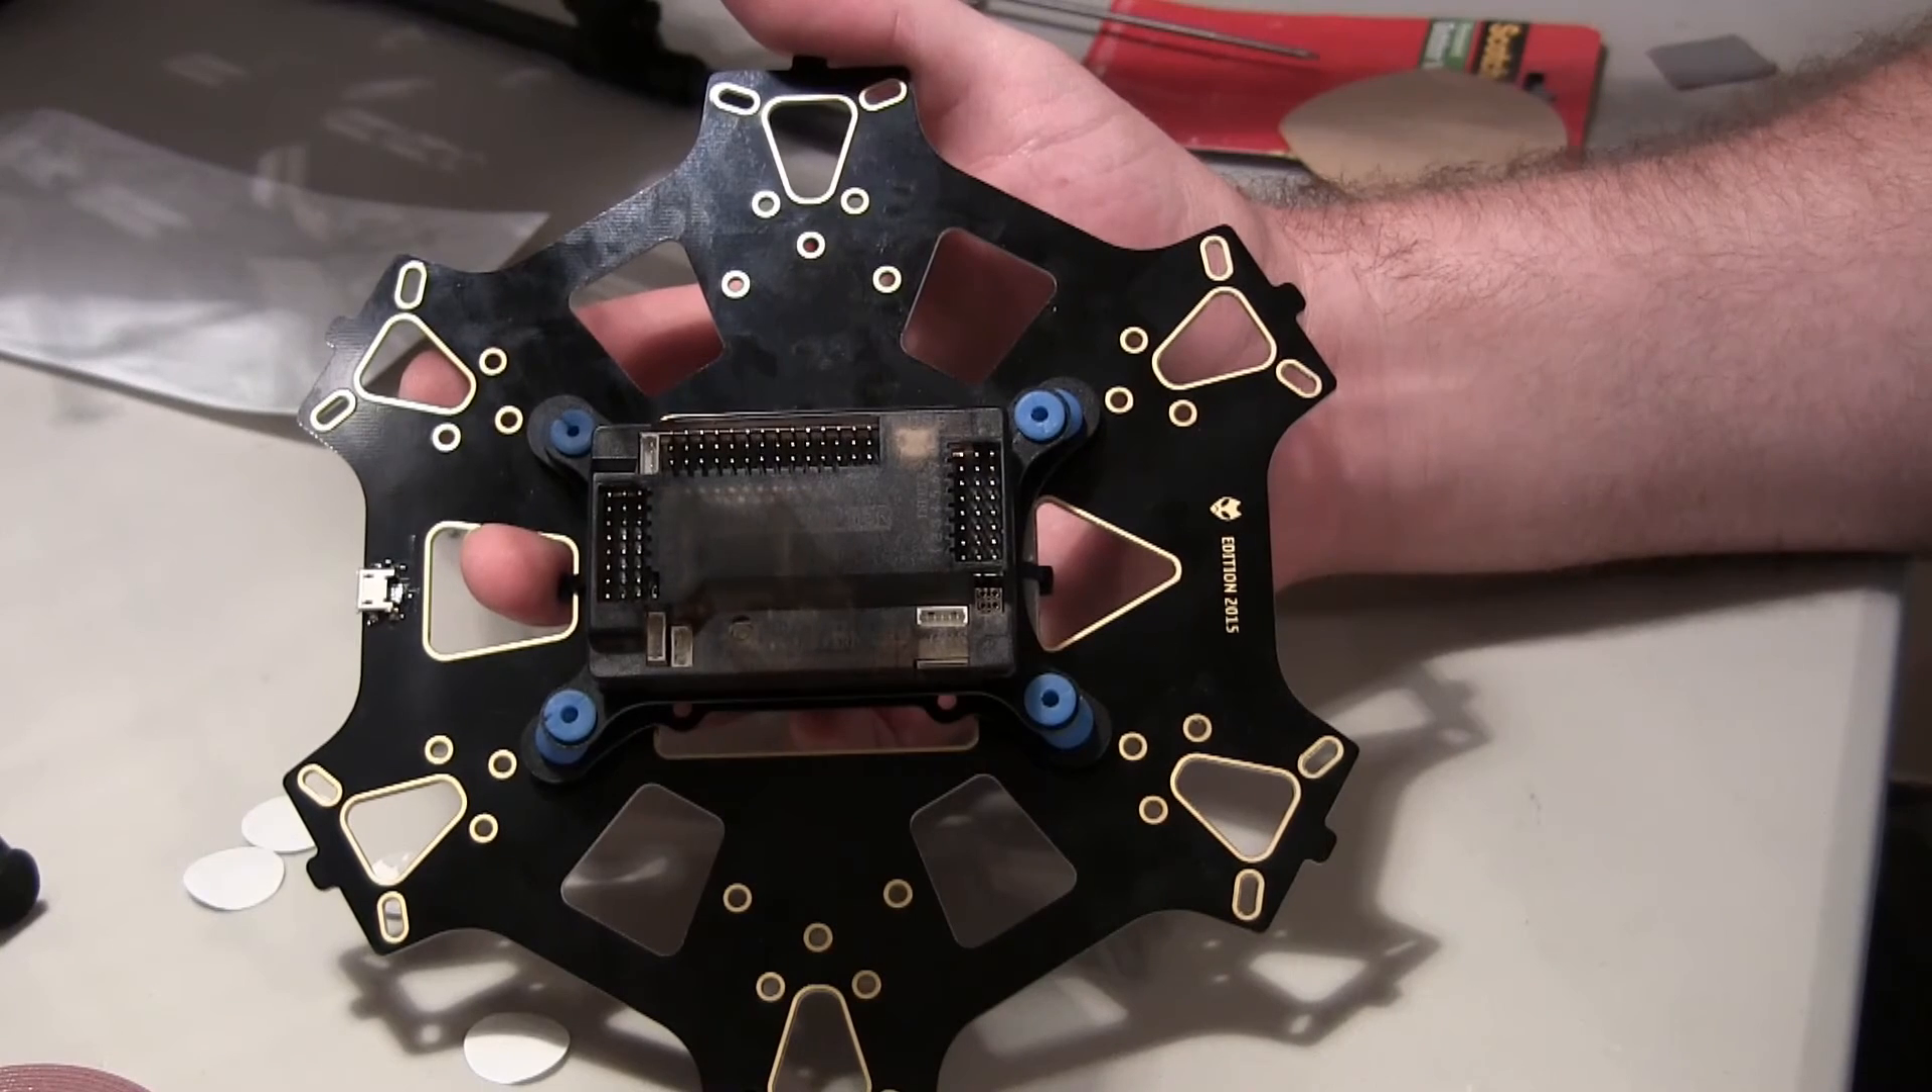So we got the zip ties plus the tape. Okay, so now the APM 2 .6 is mounted to the top plate of the S550.